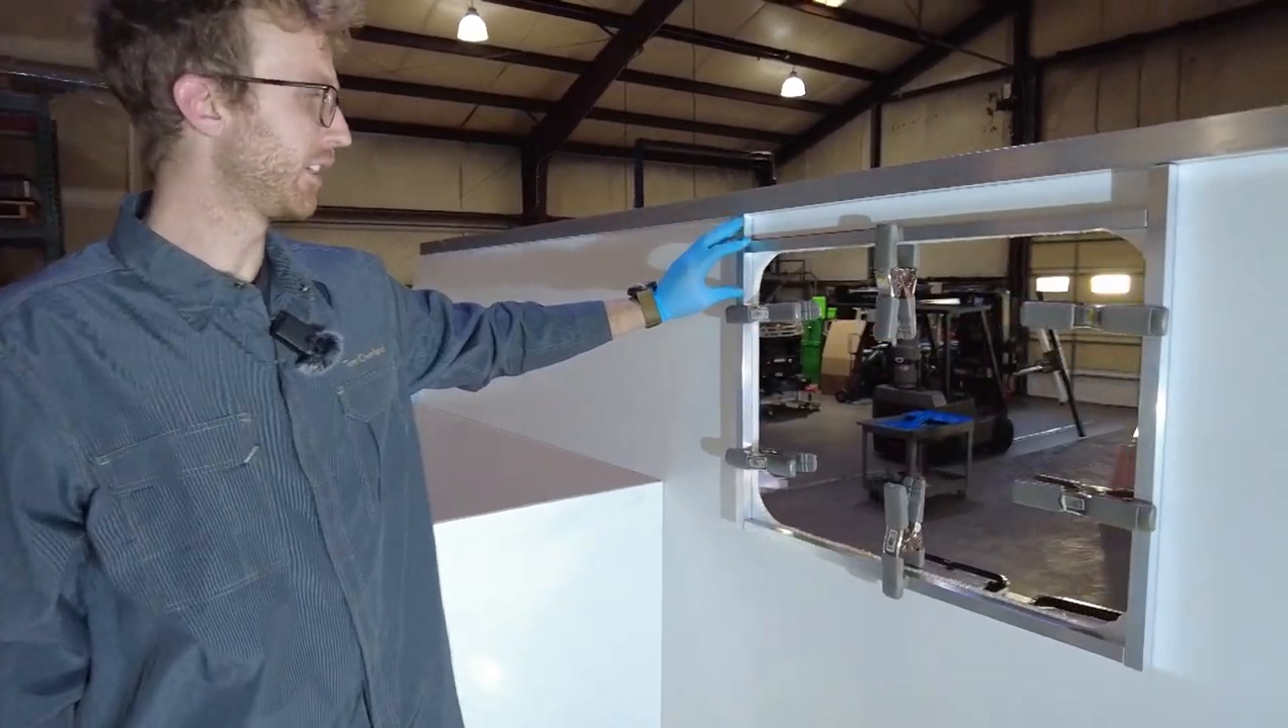We have our hole cut out and now I've put my framing up.